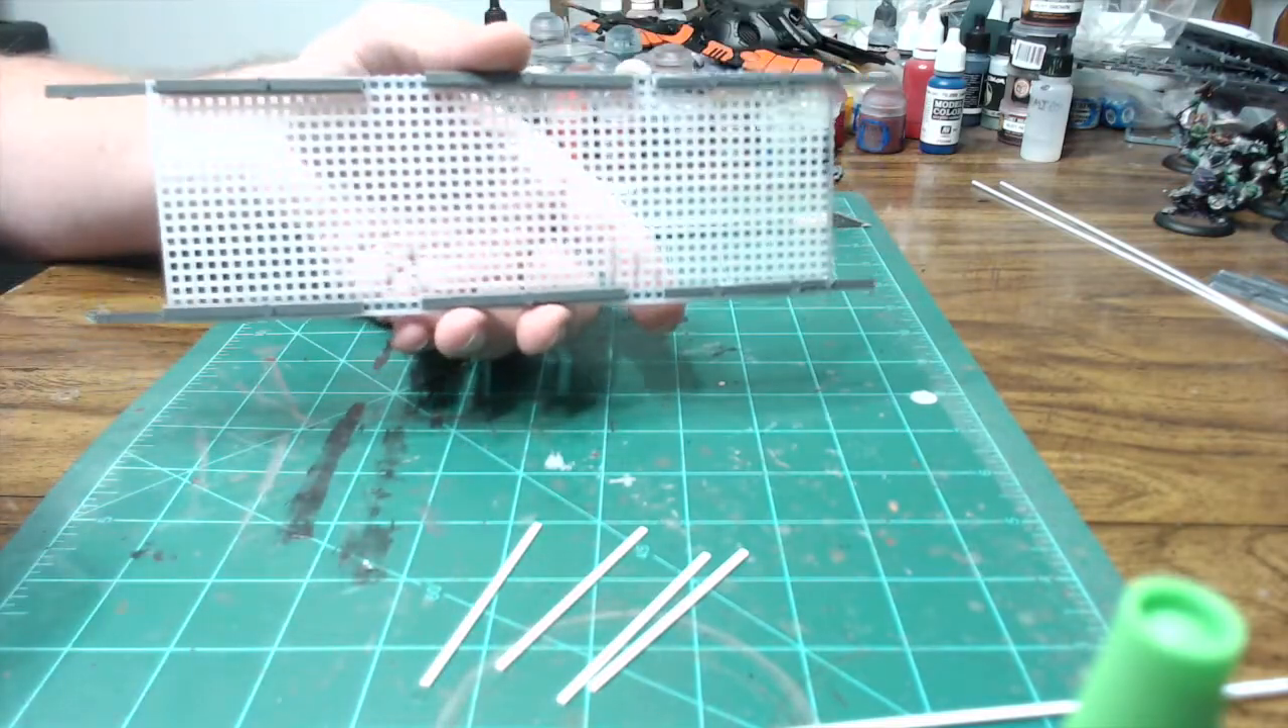All right, so now that our frame is glued on, you can see we've got the bottom there and we've got the top.